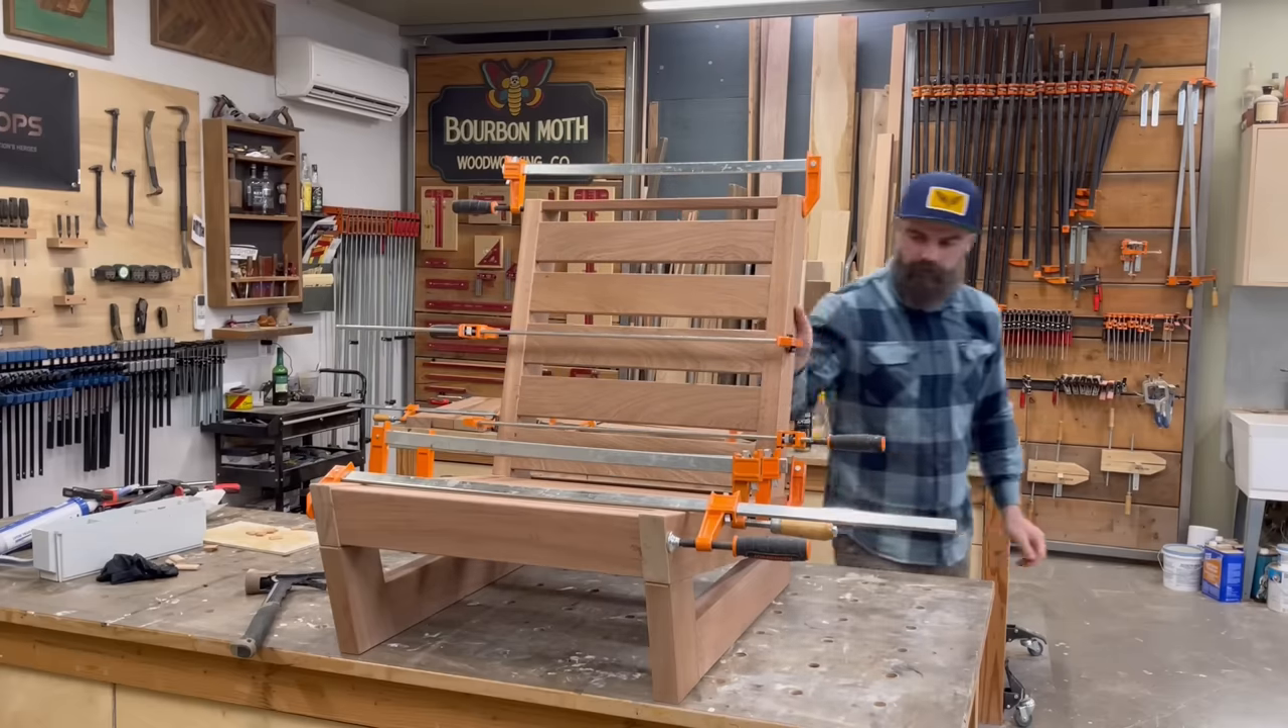With one chair completely glued up I threw some clamps on there.